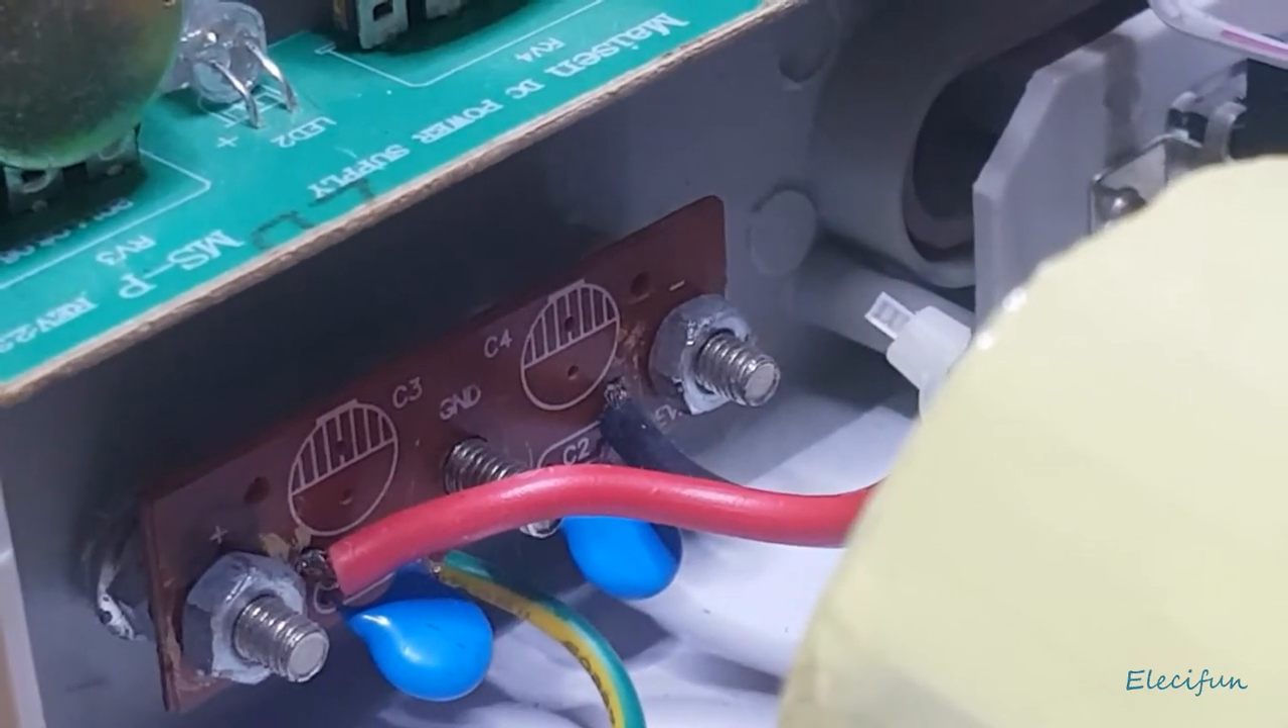I seem to be missing a nut off the ground anyway.